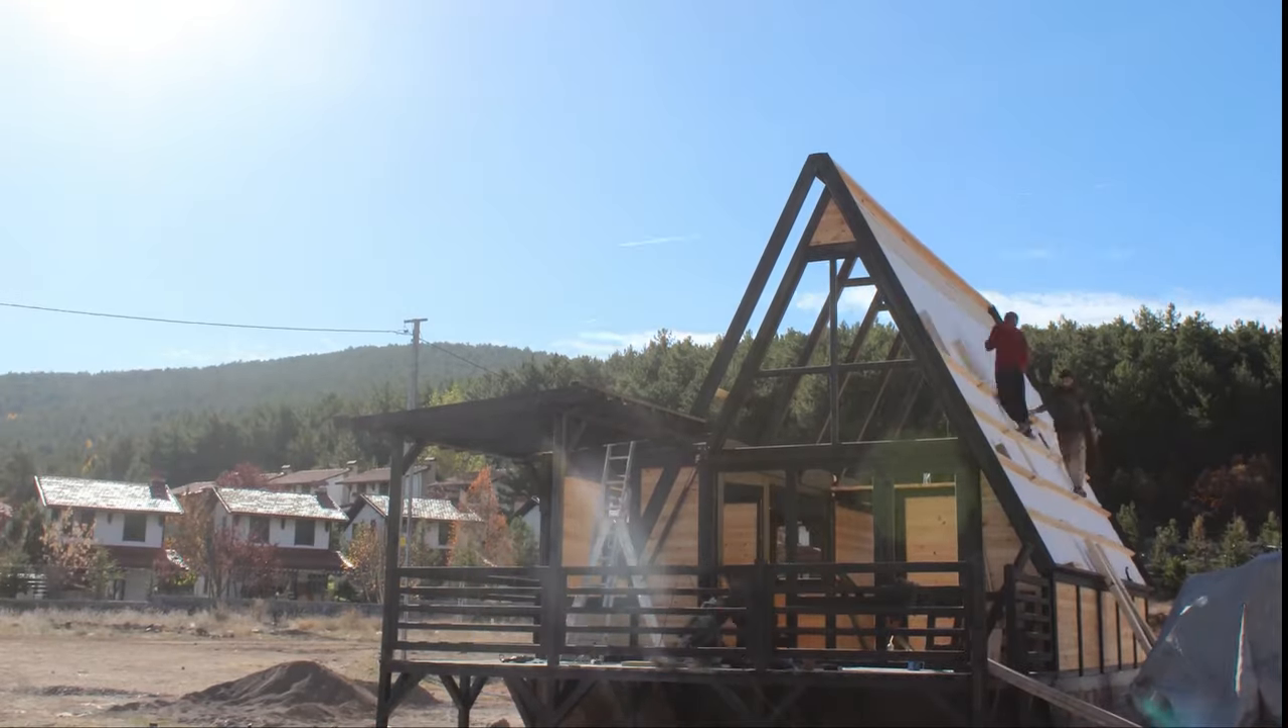With the main A -frame proudly in place, we set about roofing.